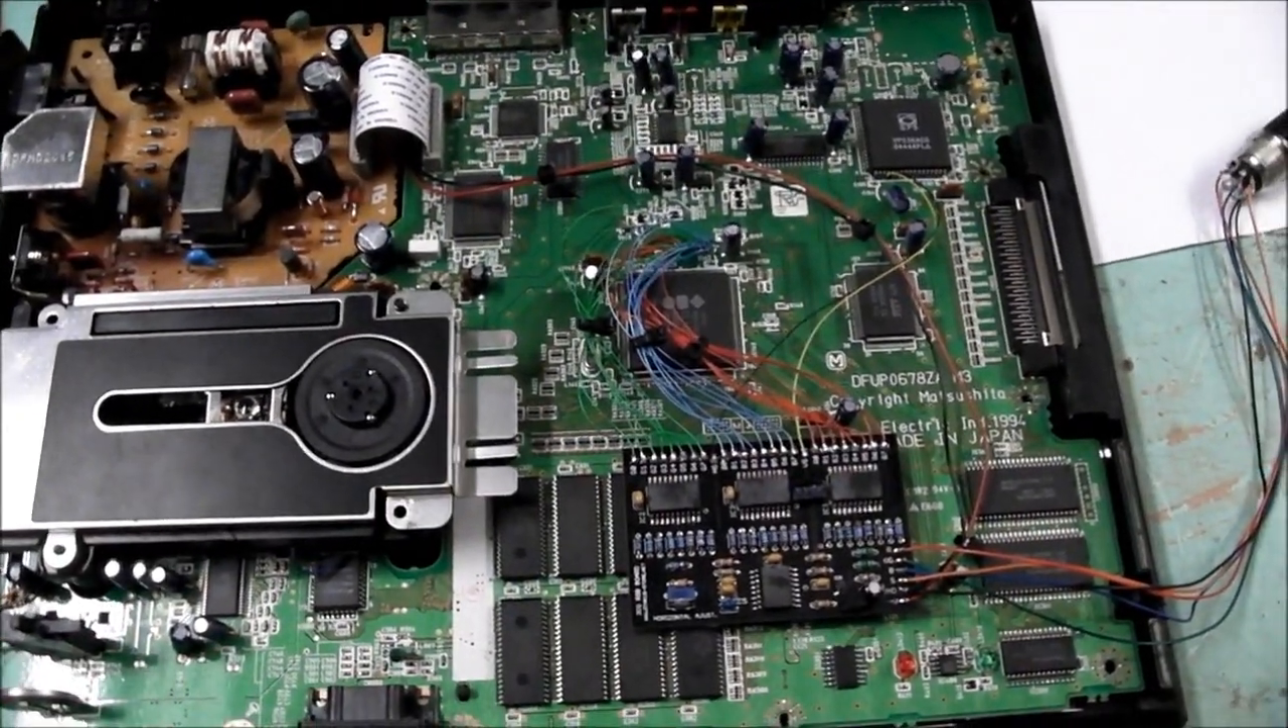So, I've got it working, but I haven't rebuilt the 3DO, I haven't put it back together.